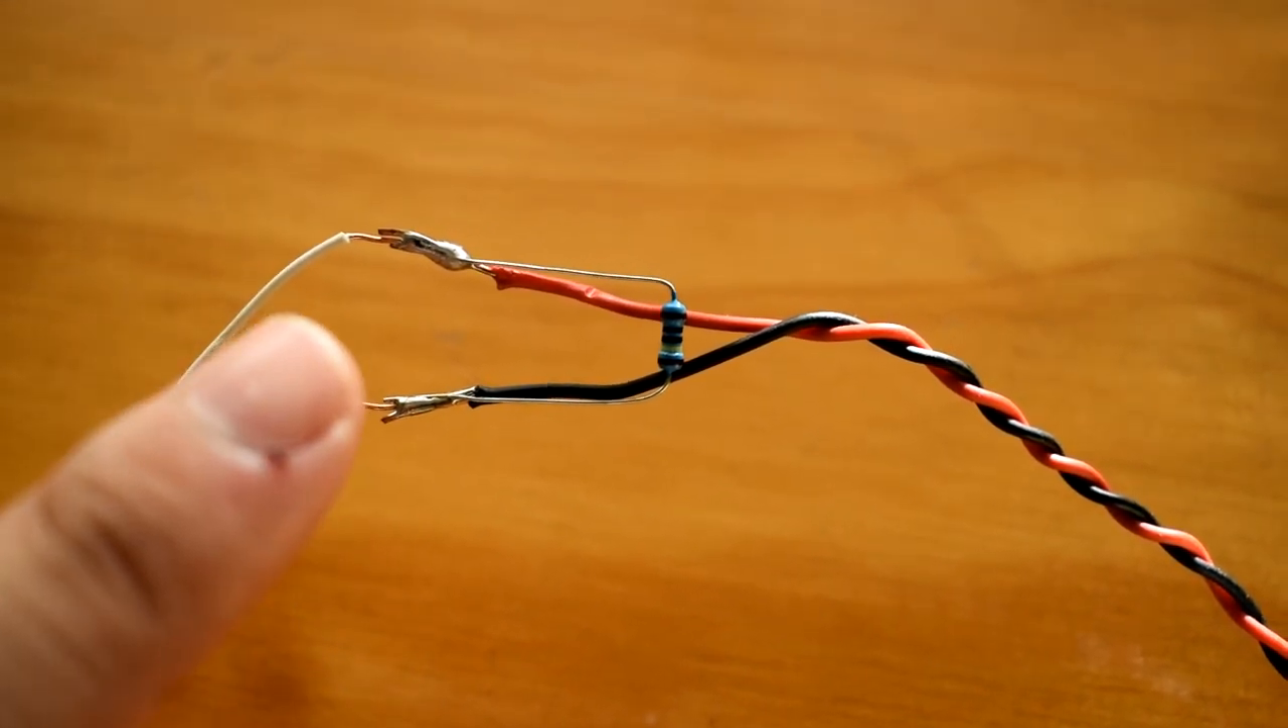You have your two wires running and the resistors just soldered in parallel.